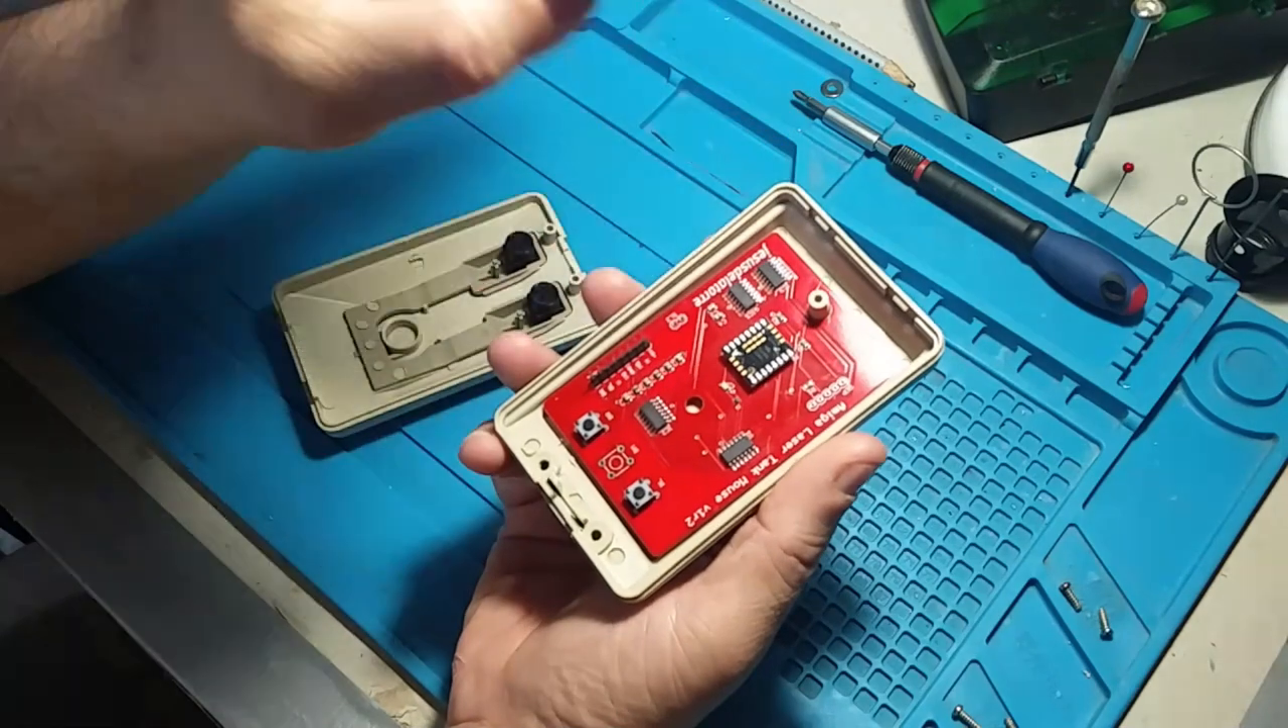And as you can see, the board now fits perfectly, but I couldn't screw it in, so I had to hot glue it in also.